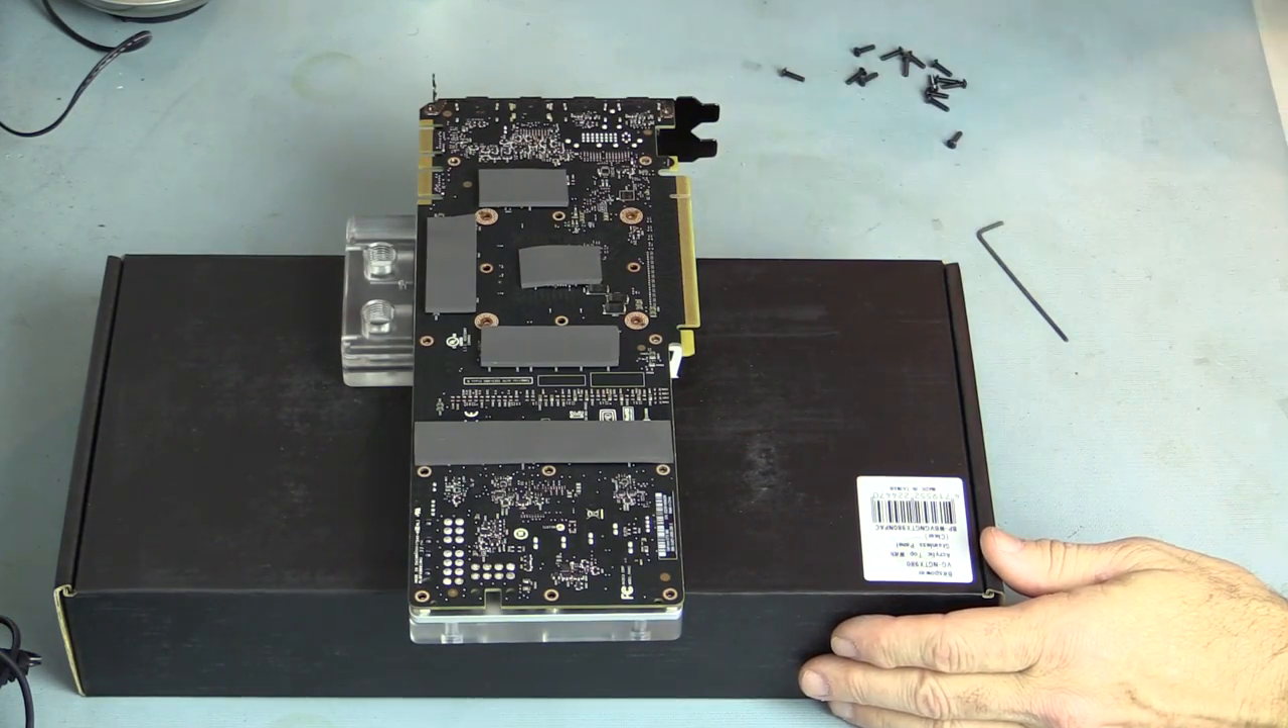Okay now that we have the pads installed along the back we're ready to install the back plate and secure everything together.